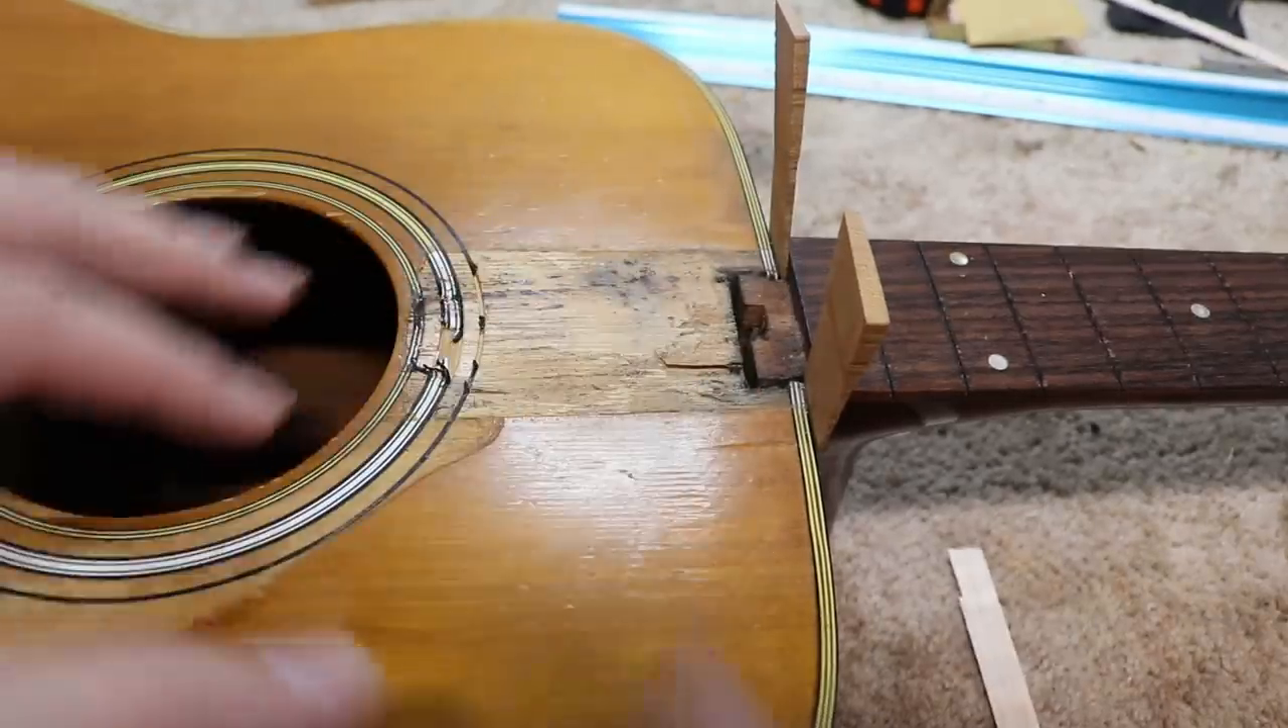So here's where we're at. I've got the wedges in here and the angle is pretty close to right.